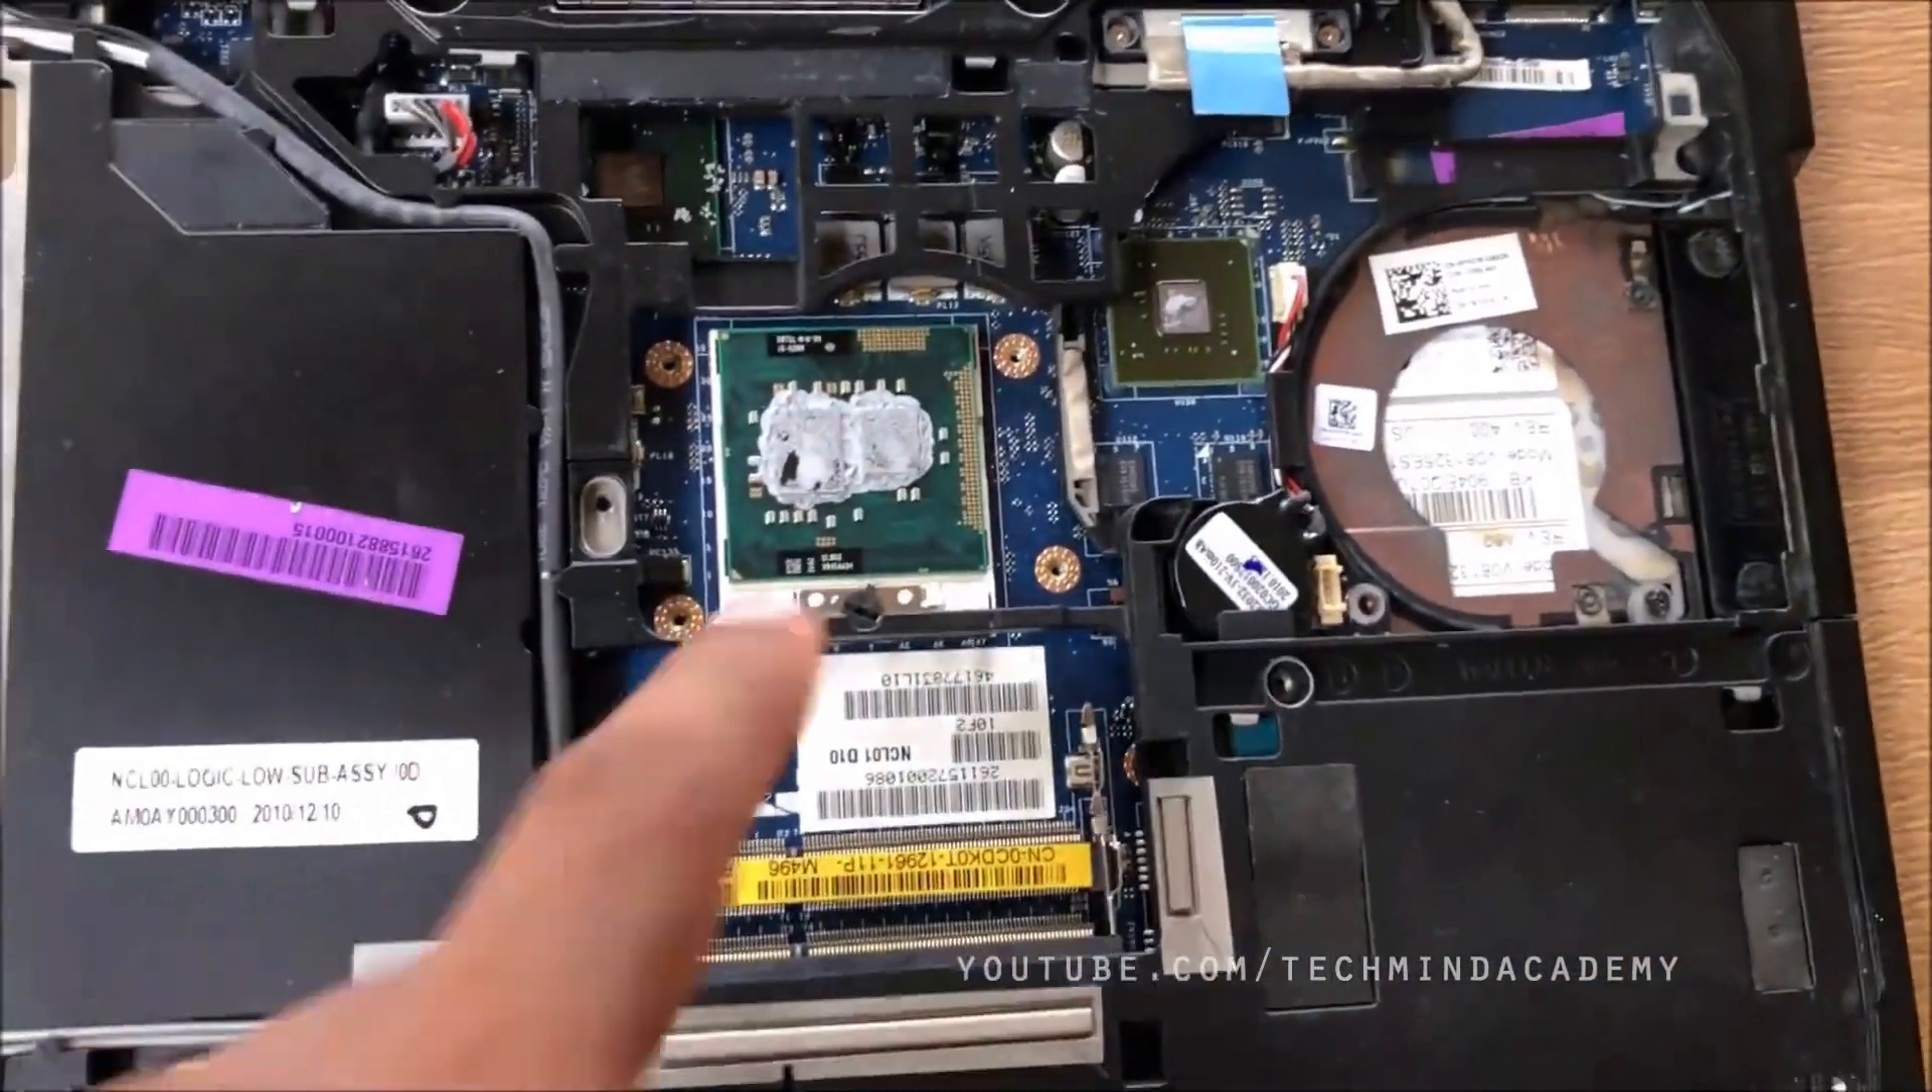You can see here some old dust particles here and also heat sink is removed now you can see microprocessor.